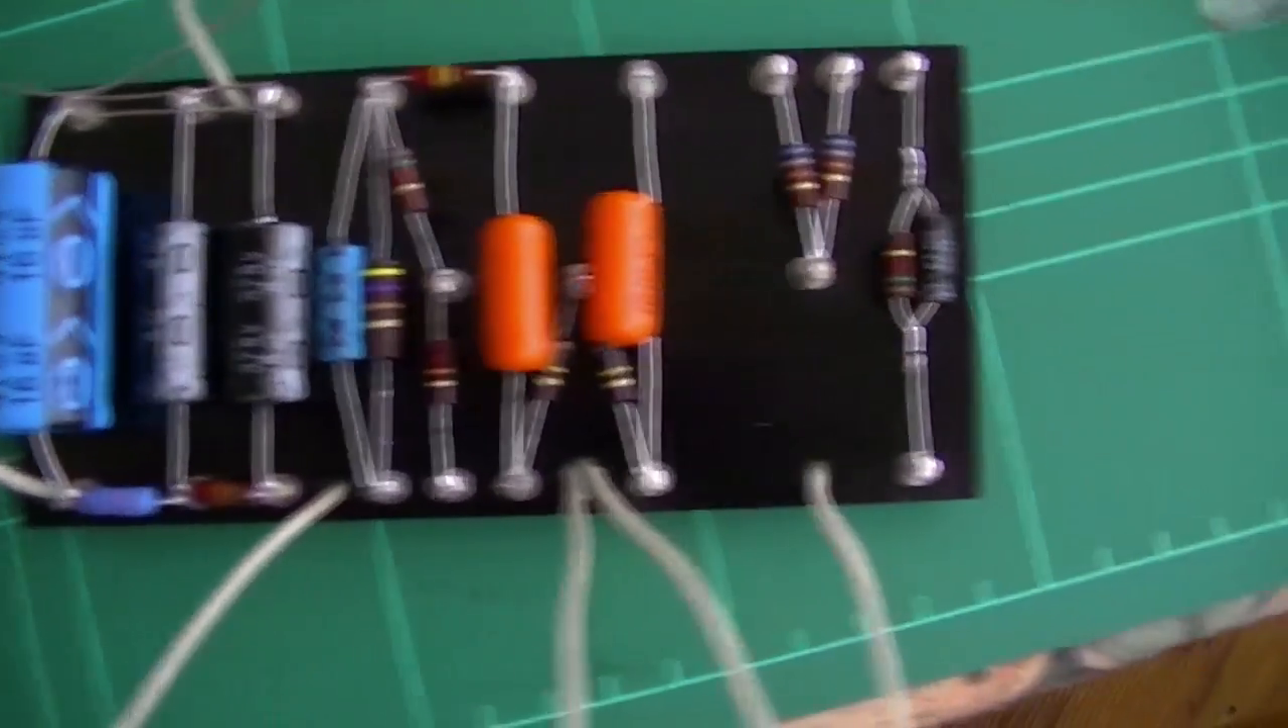Turret board is all soldered up. Wired up.